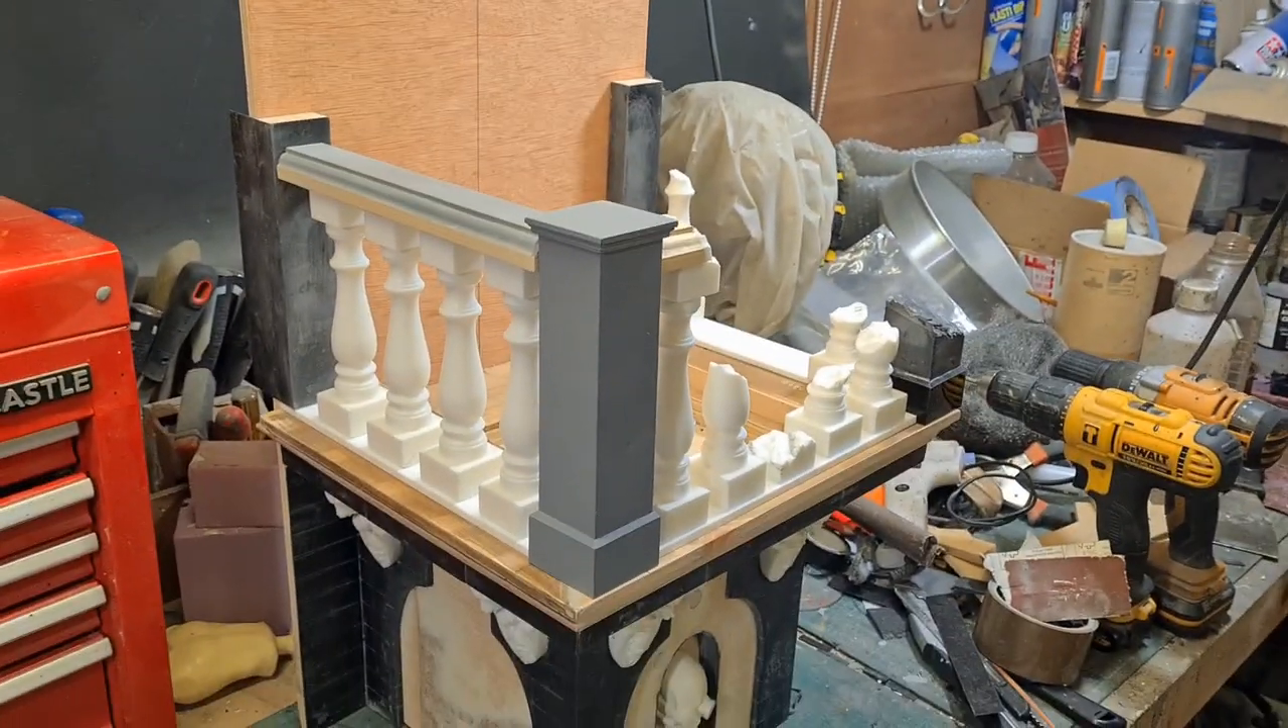So there's my spindles in place so that's looking pretty good.